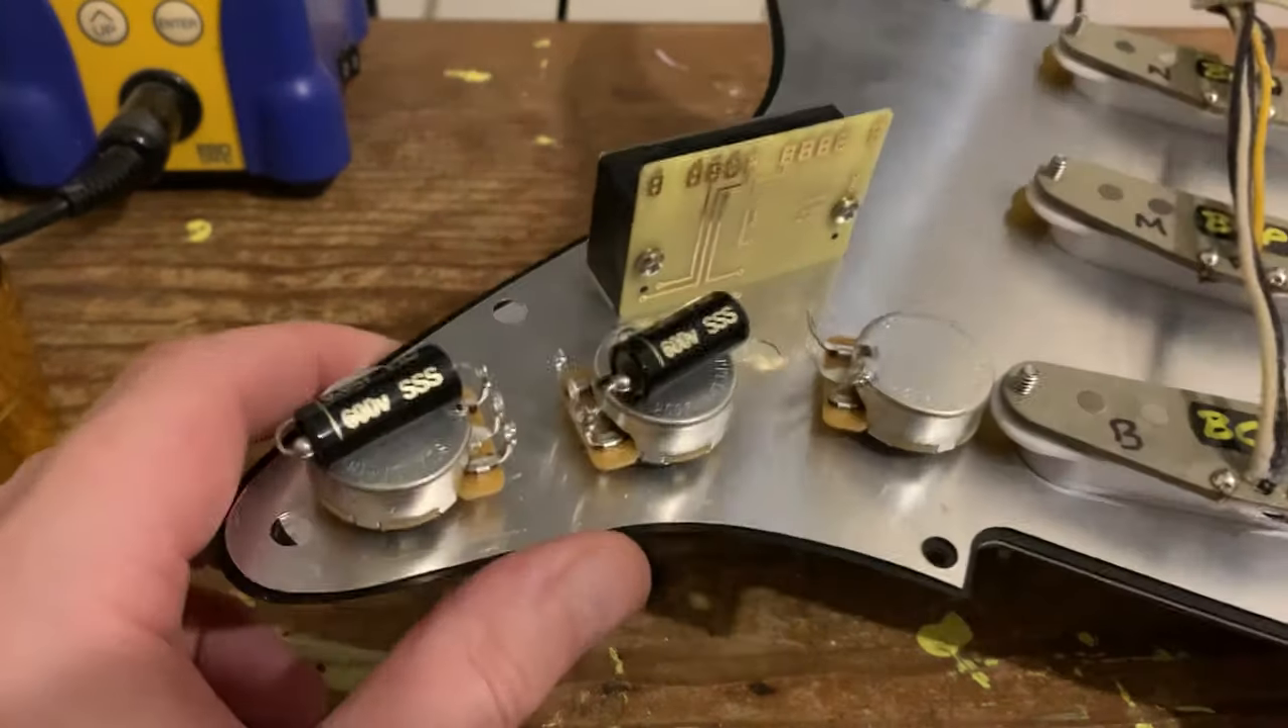So you can see i've got the two caps in one end going to the respective lug of the tone pots and the other end being soldered to ground on the pot casing.